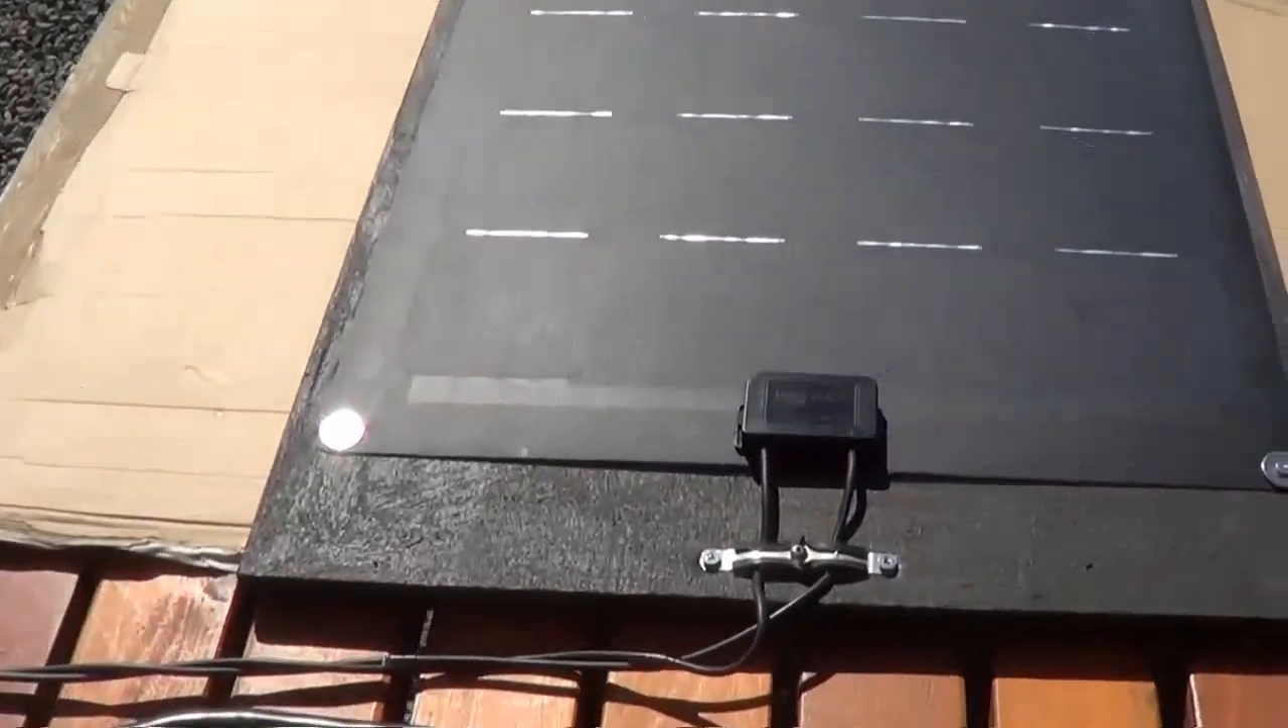I've got the solar panel mounted onto the plywood board. And I've got my wiring all connected up here.